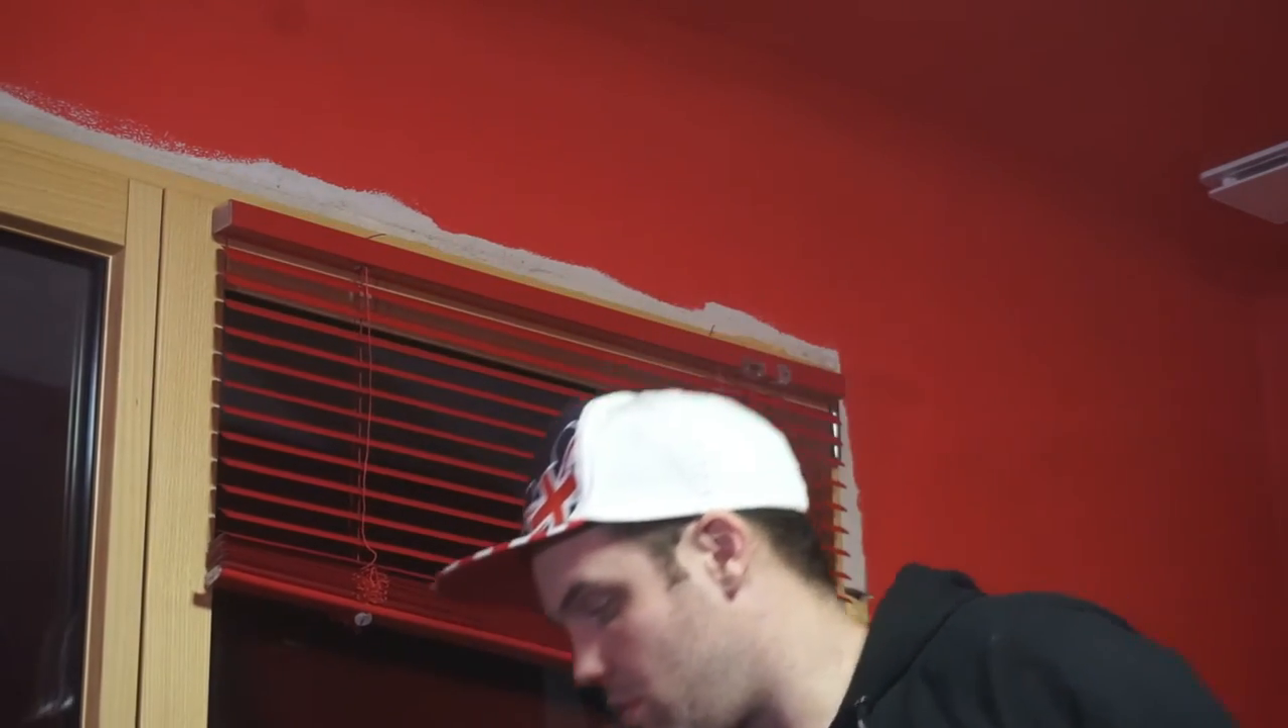Donc là, notre store est positionné.